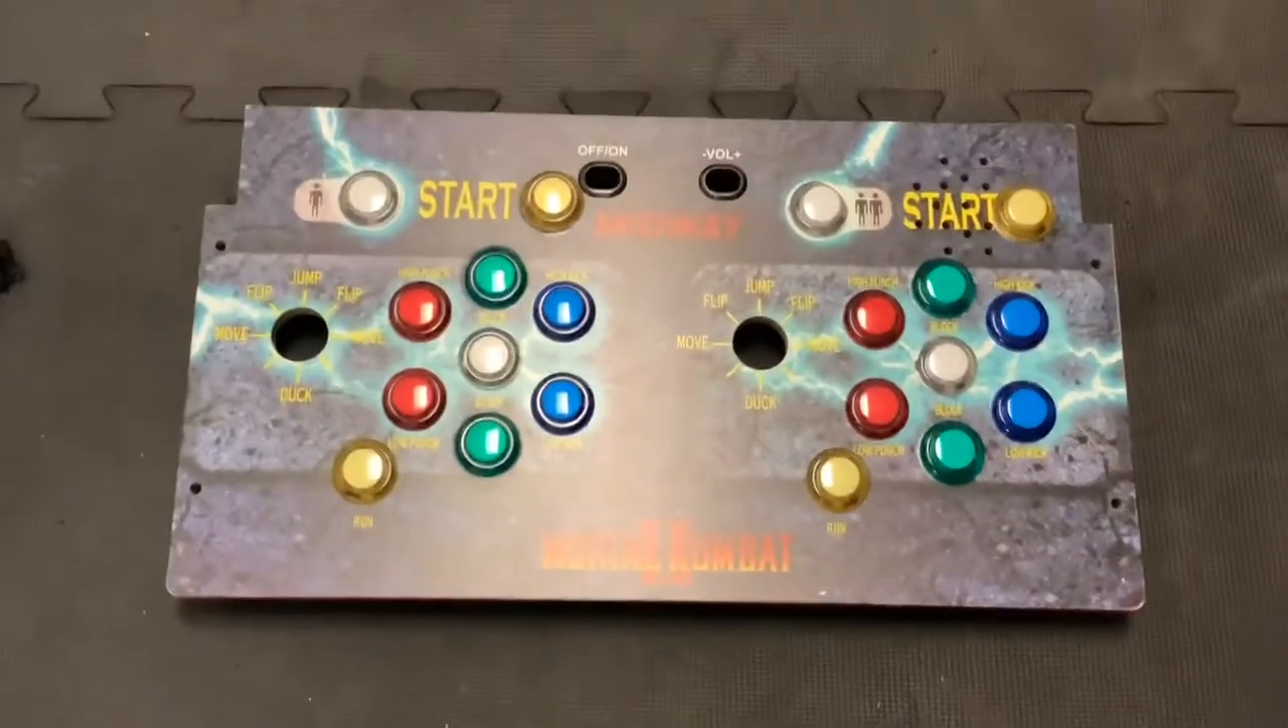Here is the board with all the buttons now installed in it.